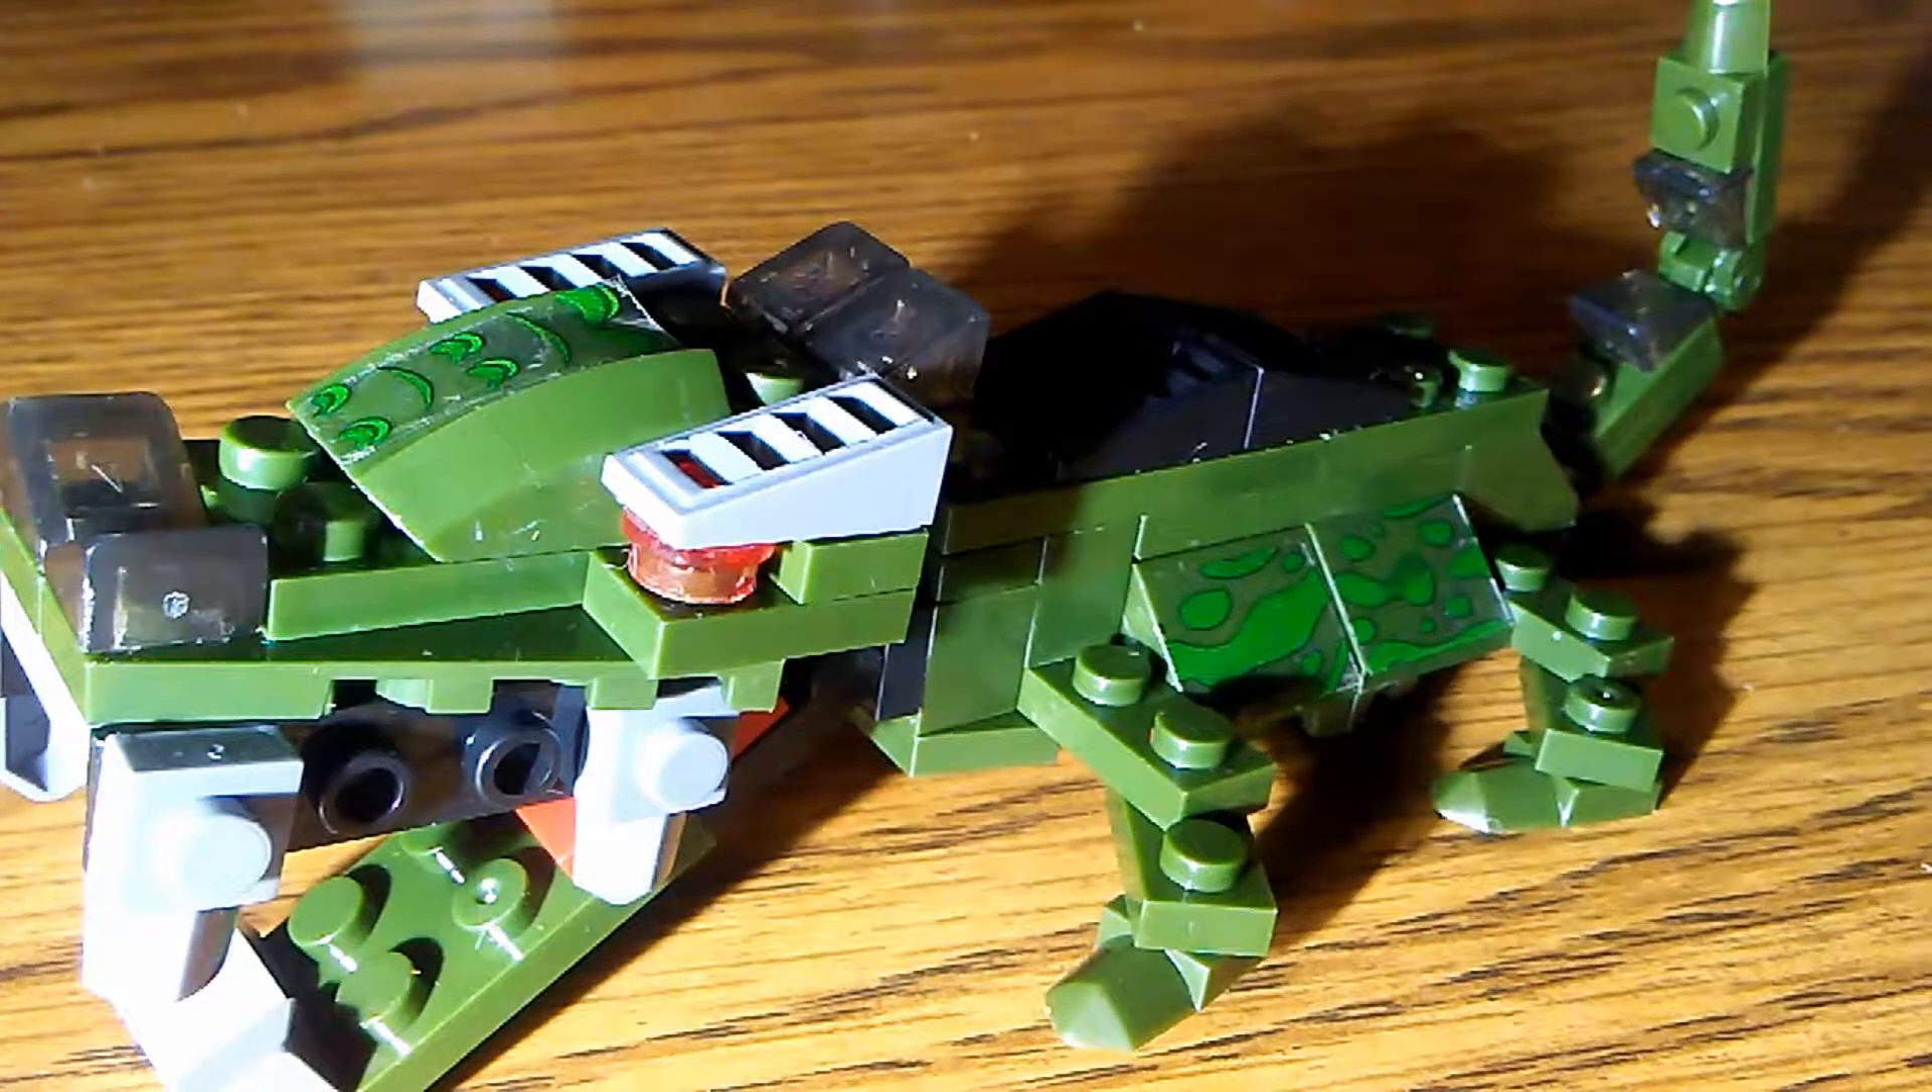And there we have it. We've finally assembled our dinosaur. We've got our decals on.